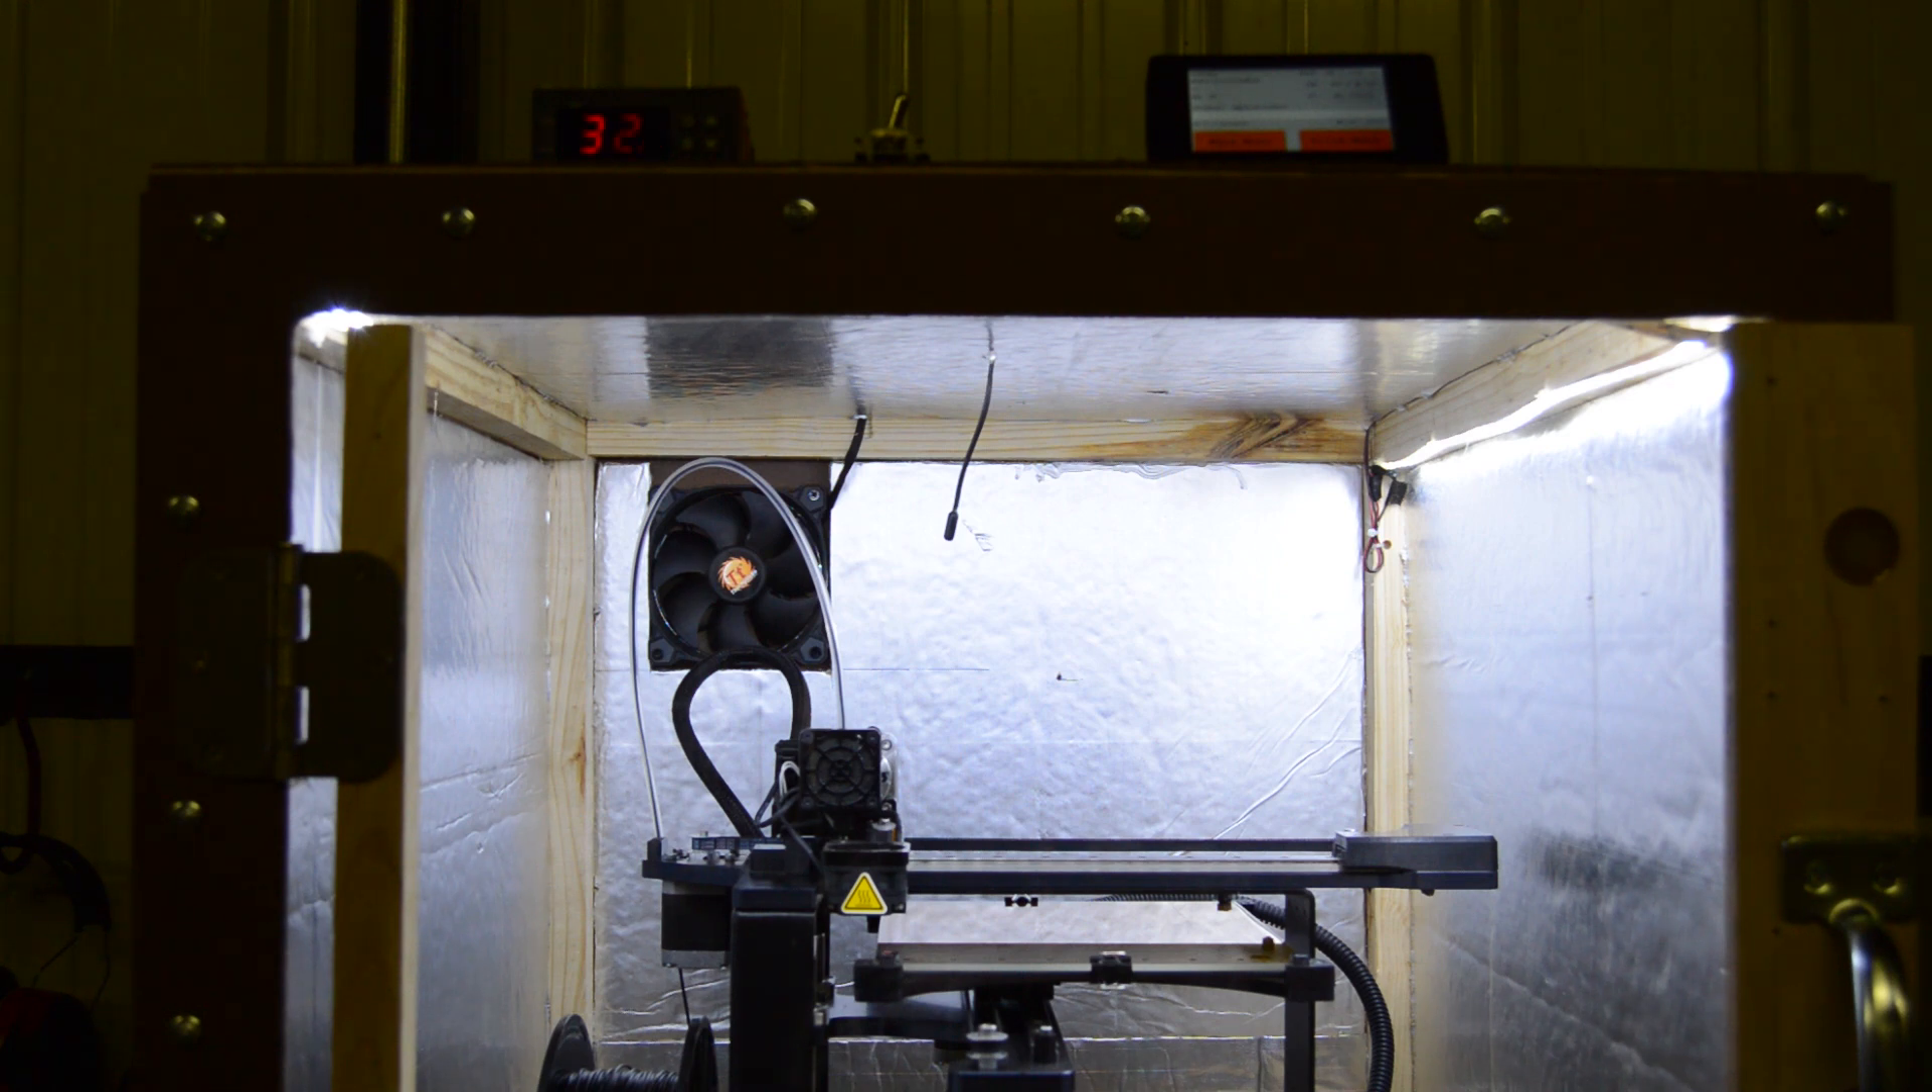And now you can see the completed enclosure.